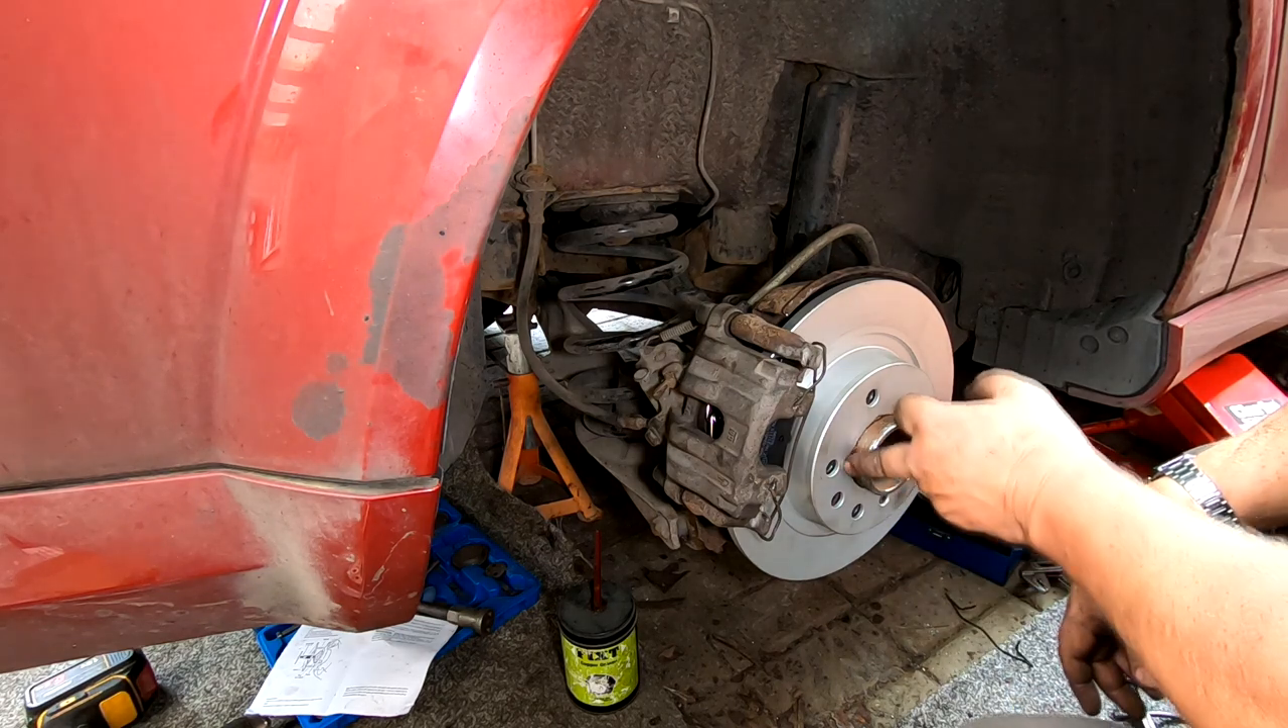I've just got to put the wheel on and then we can safely say this side's done.